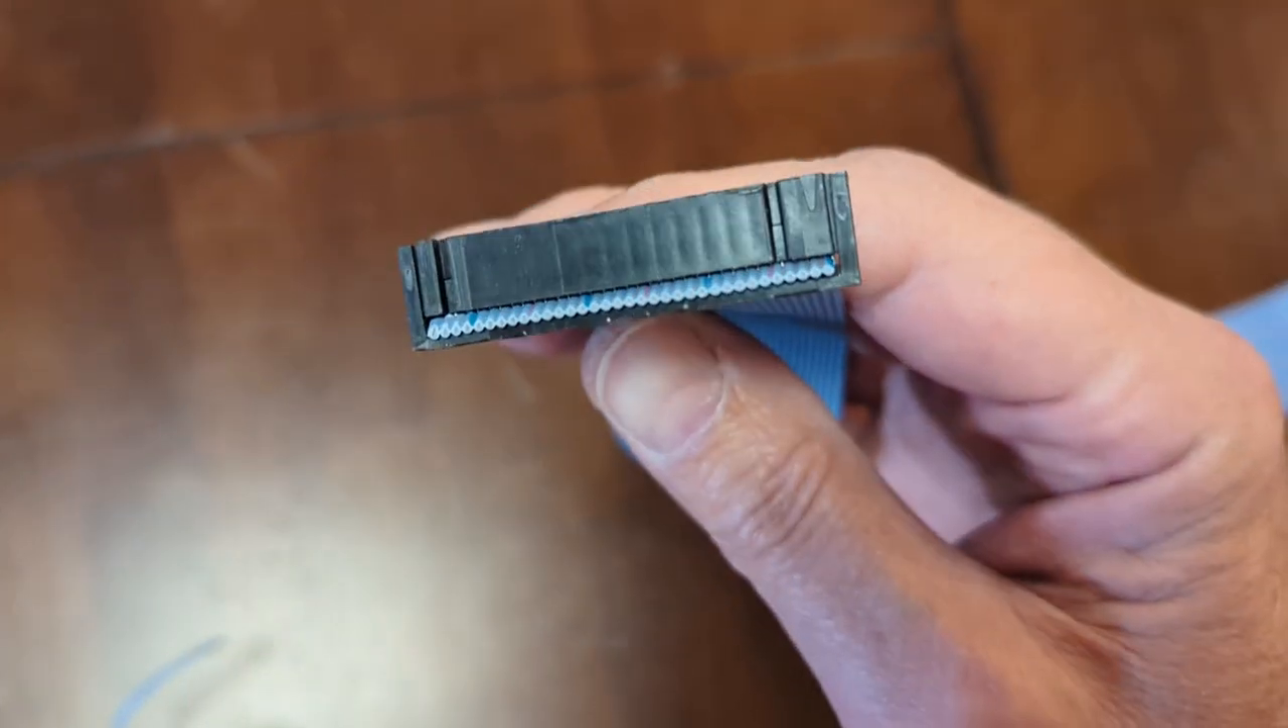Uh so there's the new cable all assembled and the big question is whether i lined up the ribbon well enough for the pins and we'll find out in a sec if it uh catches on fire or not.